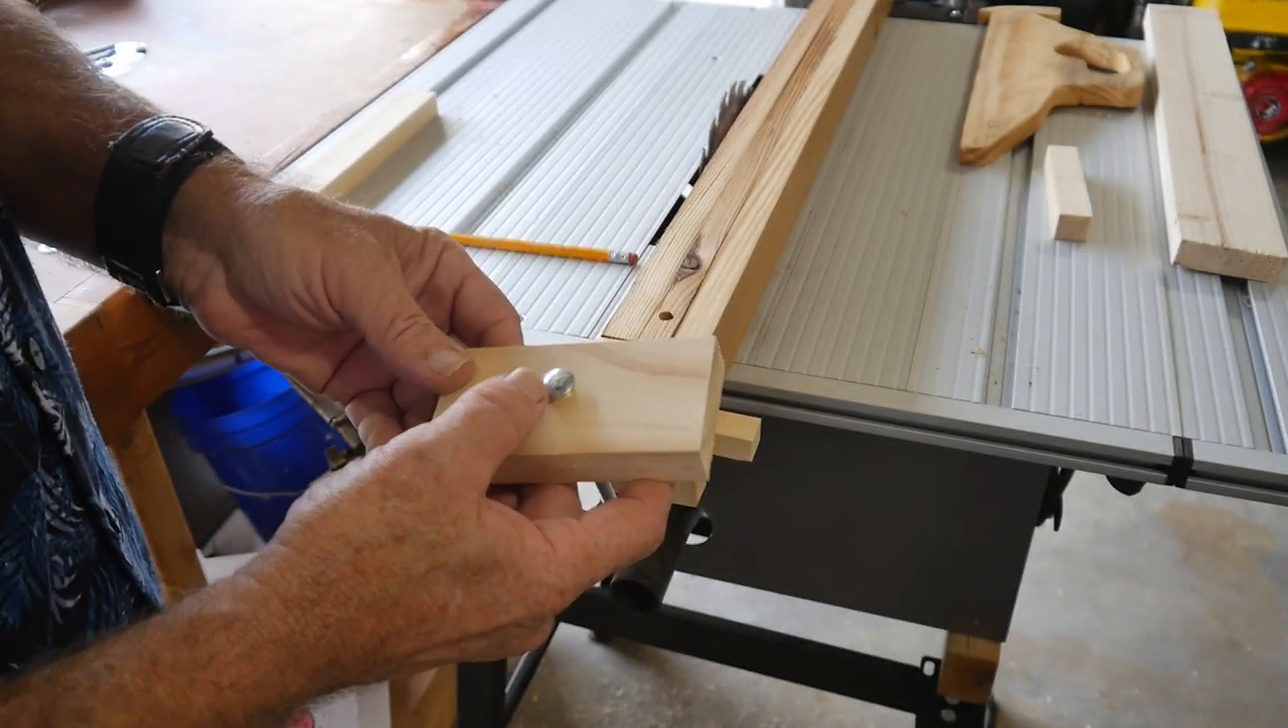So there's the carriage bolt I've drilled the hole cut the length and now I've driven the carriage bolt in.